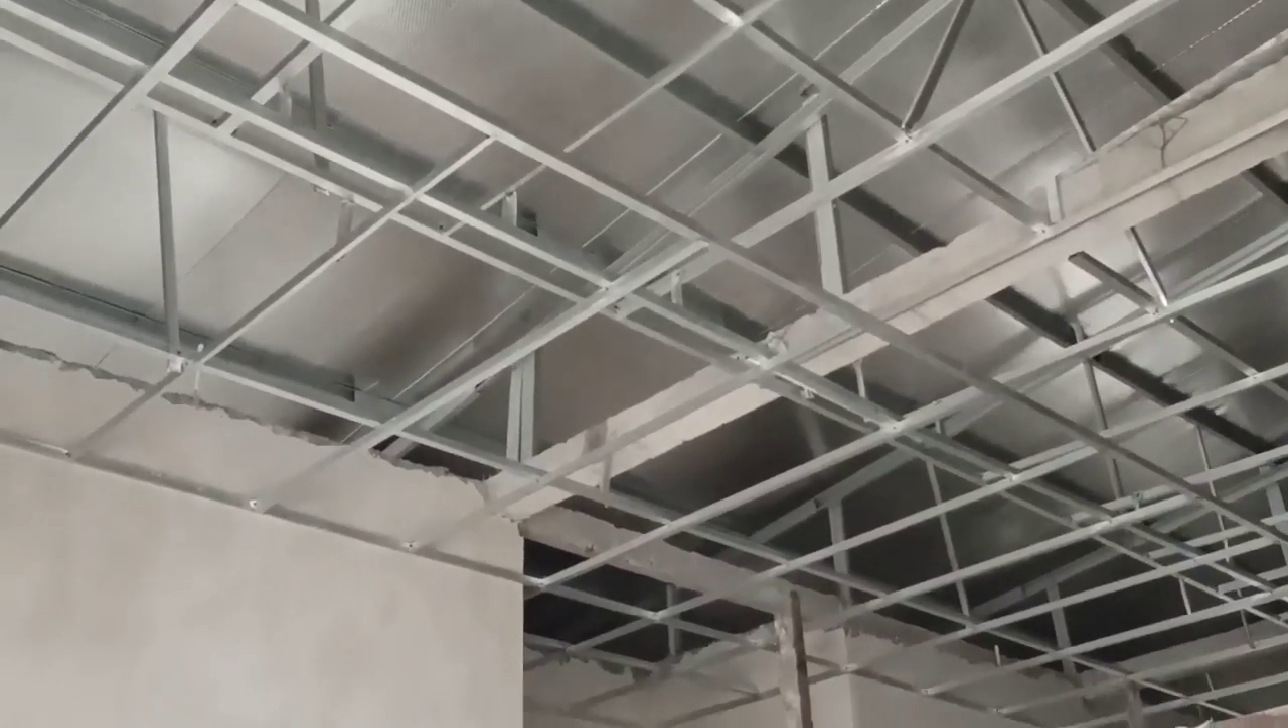Ini sudah beresnya rangka plafonnya Hanya menunggu listrik masuk.